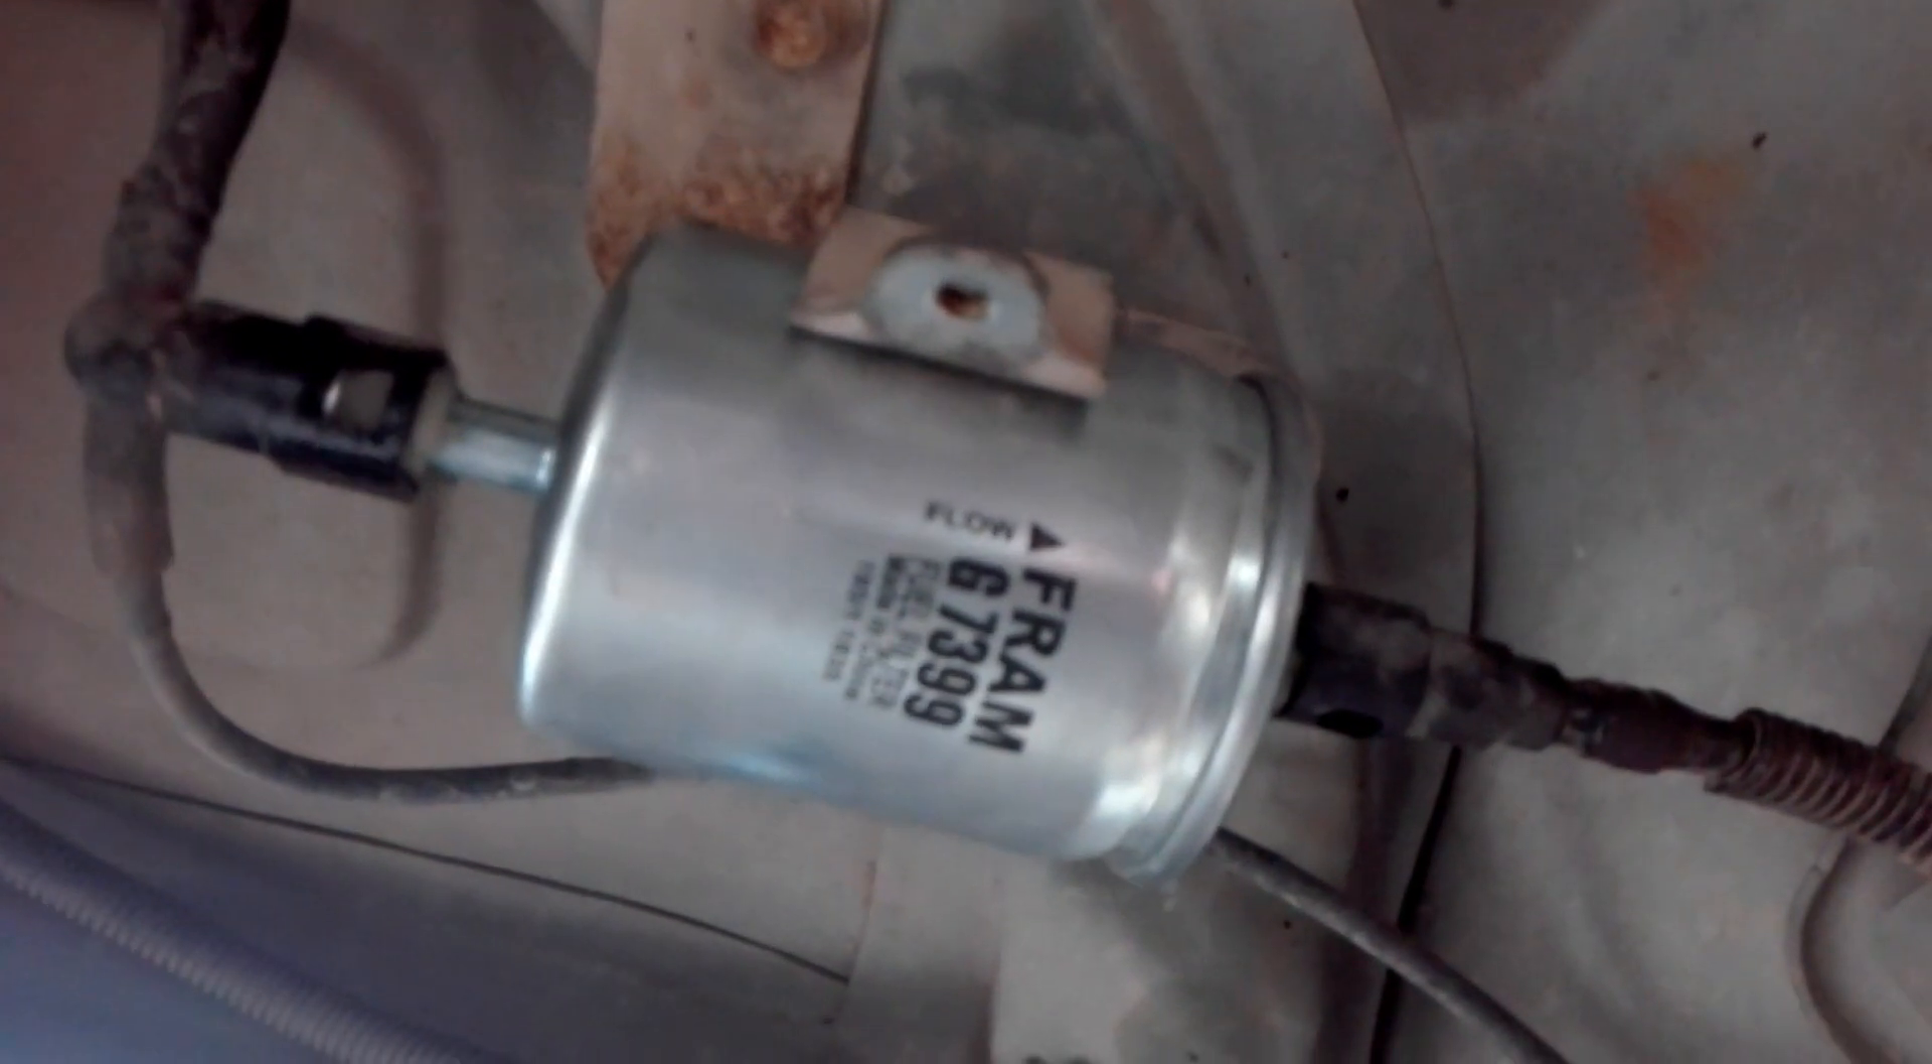Ya está colocado el filtro nuevo.